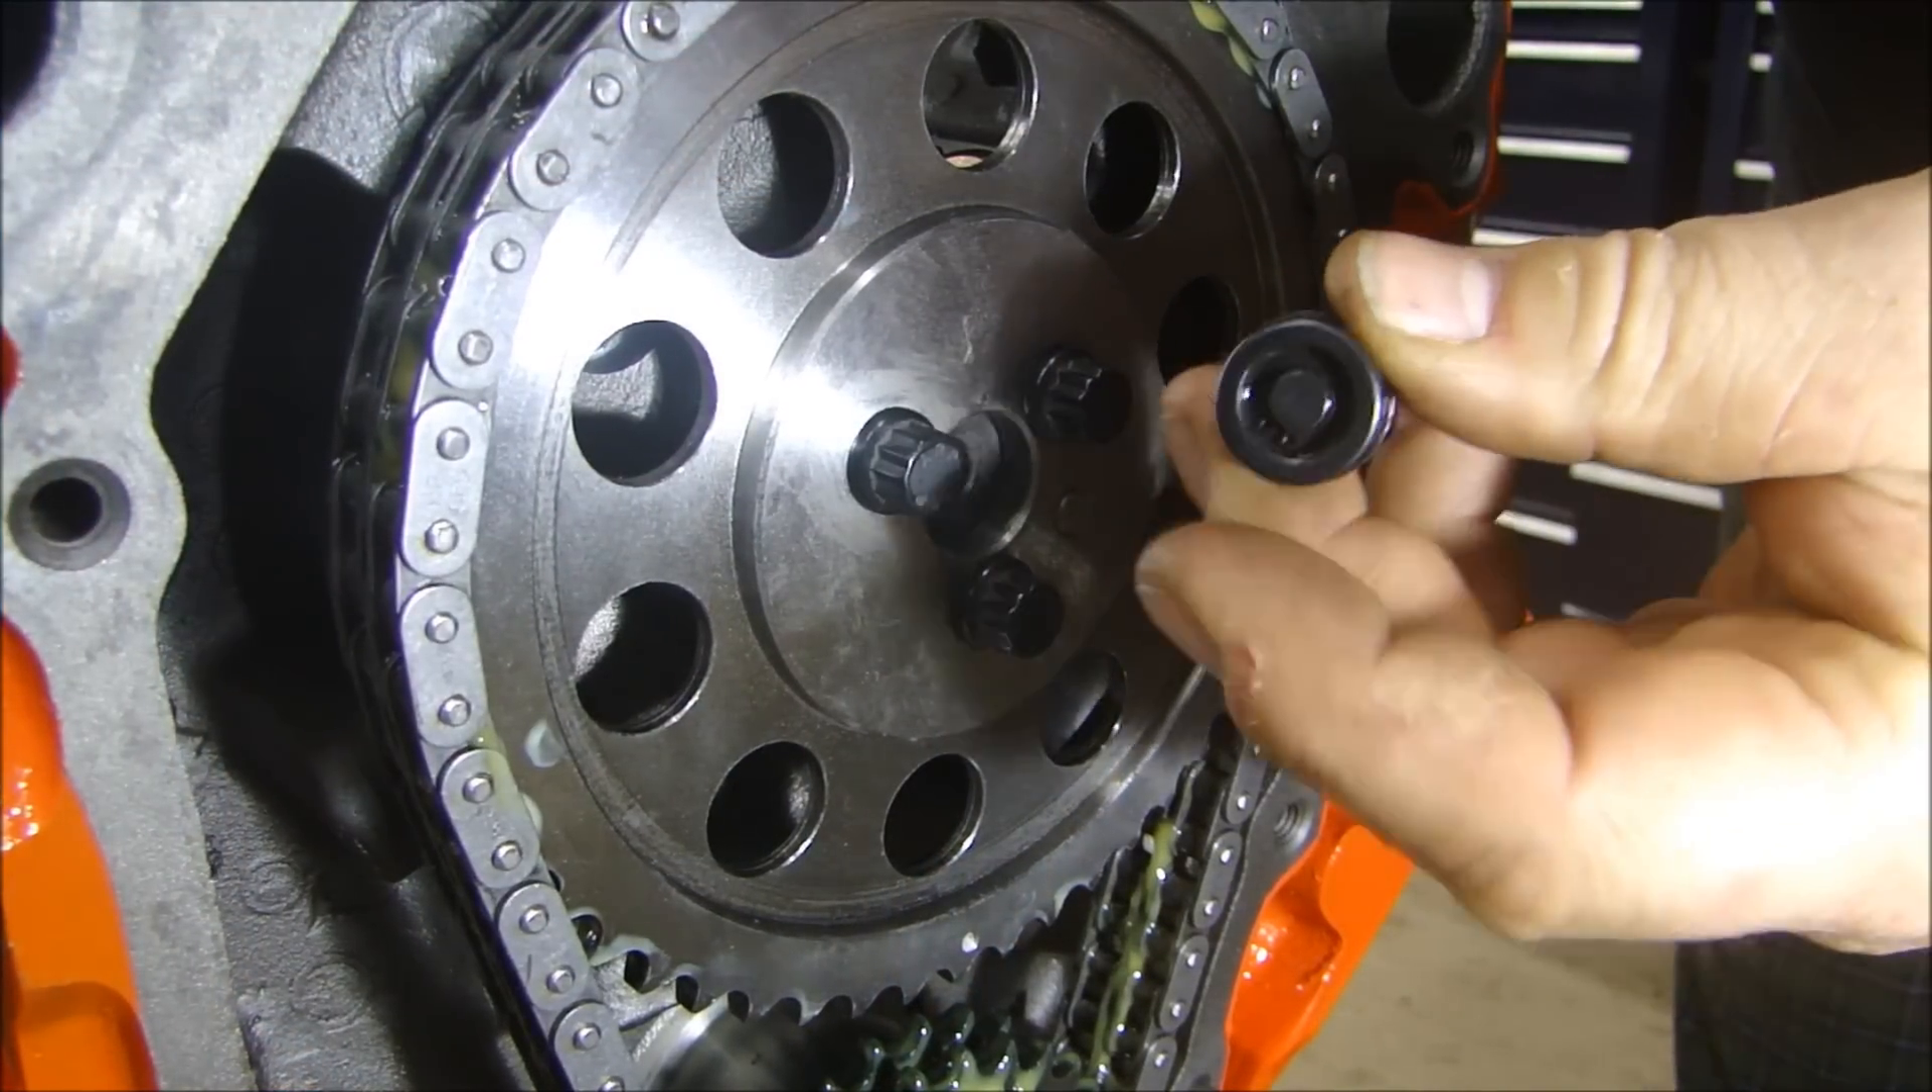Now, the only thing that's left is this cam button. This button goes on the inside here.